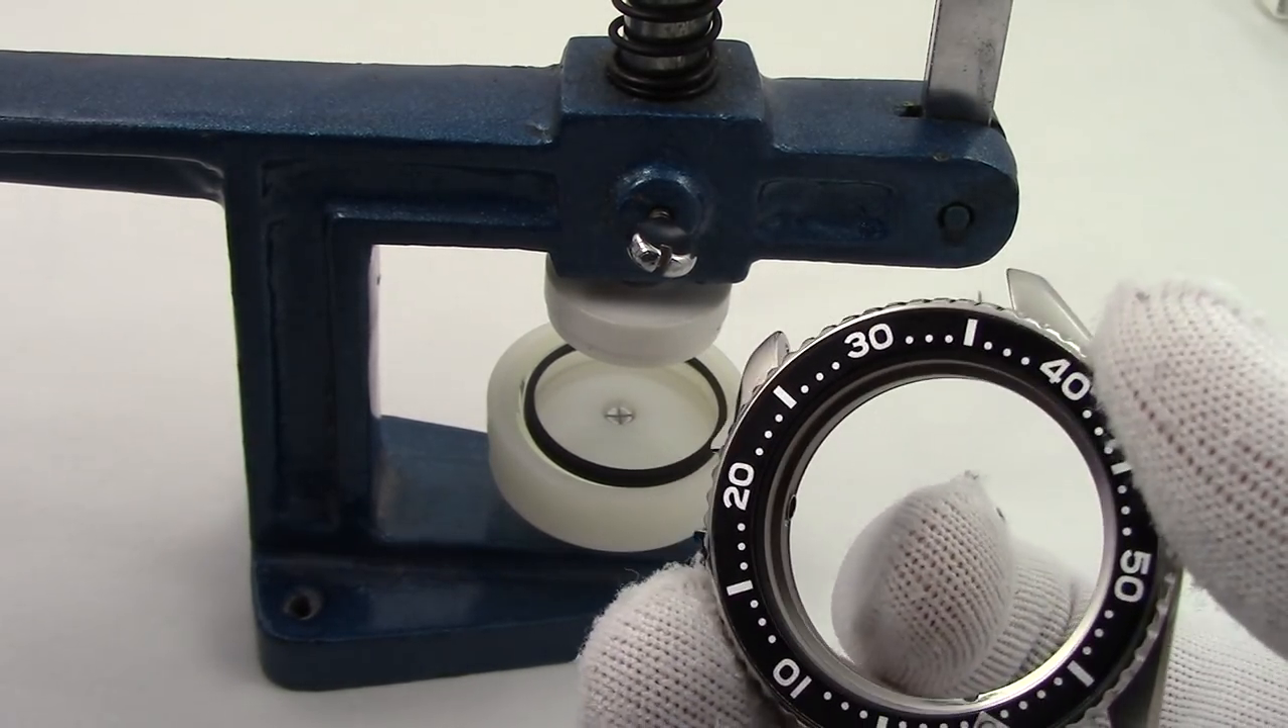Now carefully remove the case. Woo-hoo! No crystal.